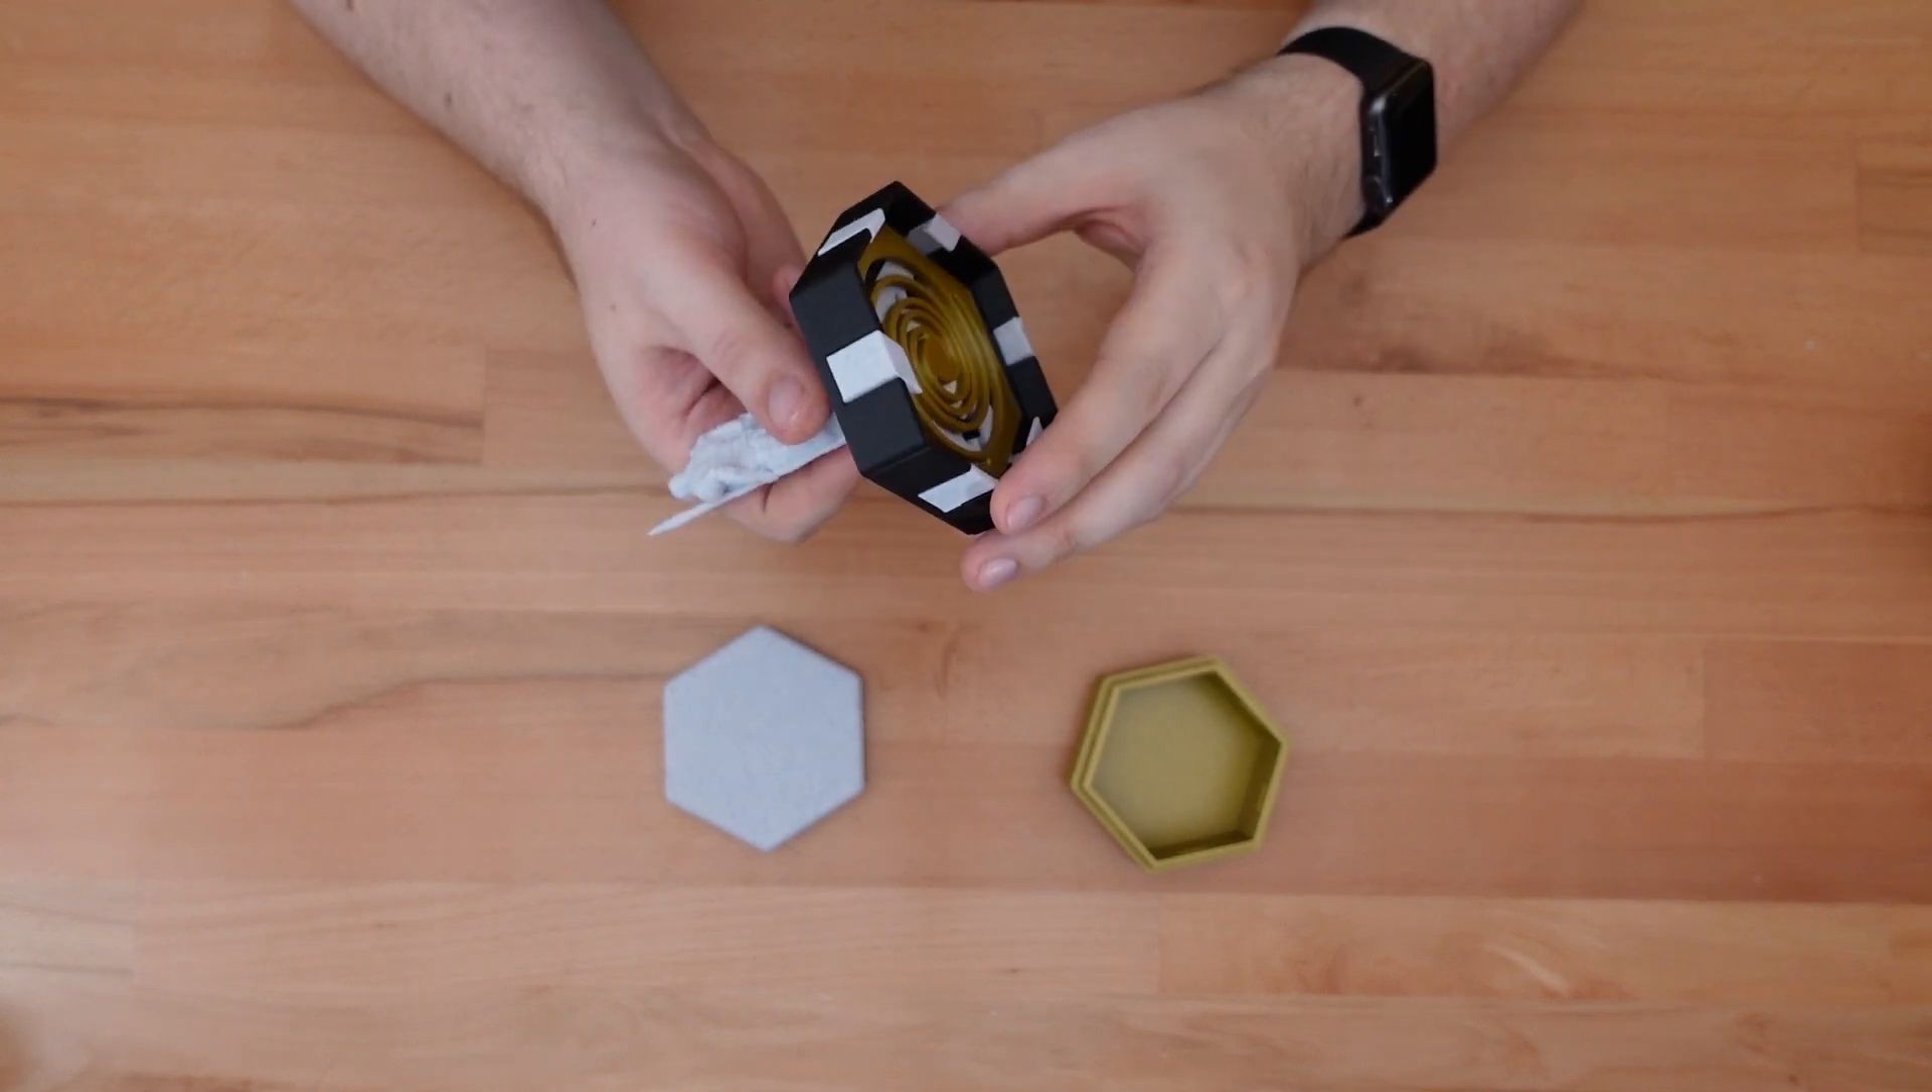All that's left is to attach the base.